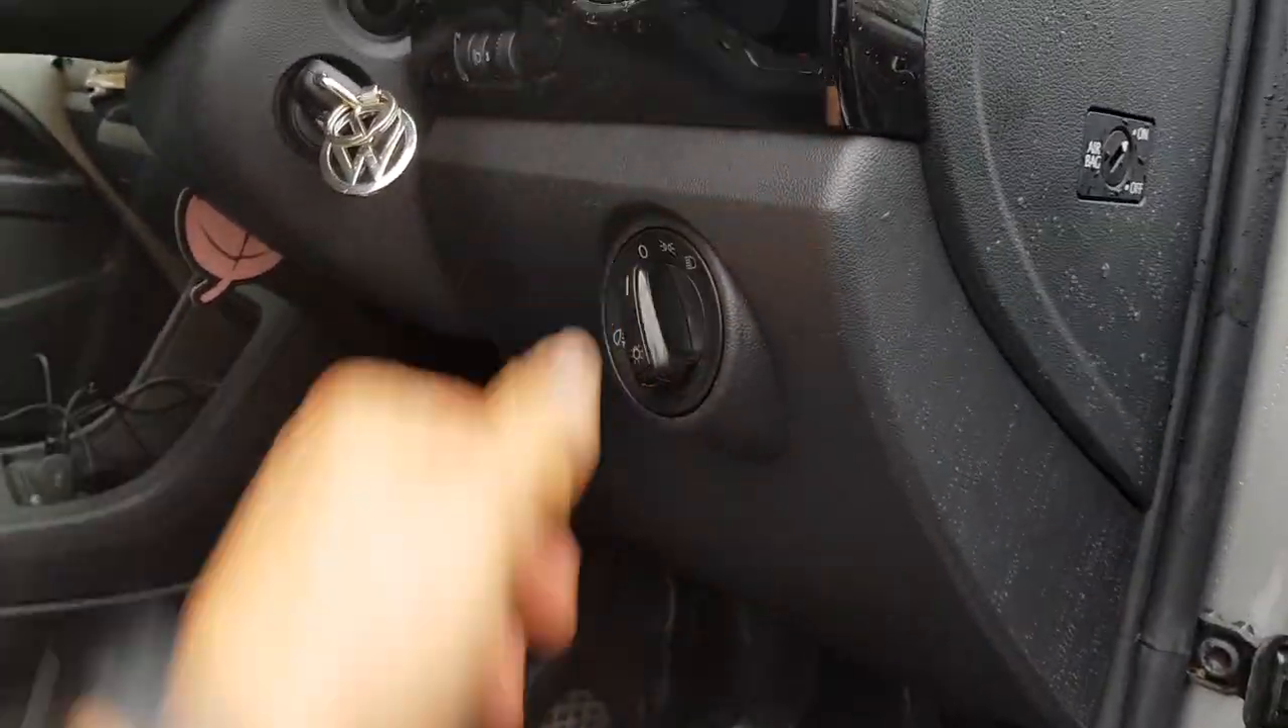The light switch has gone back in.